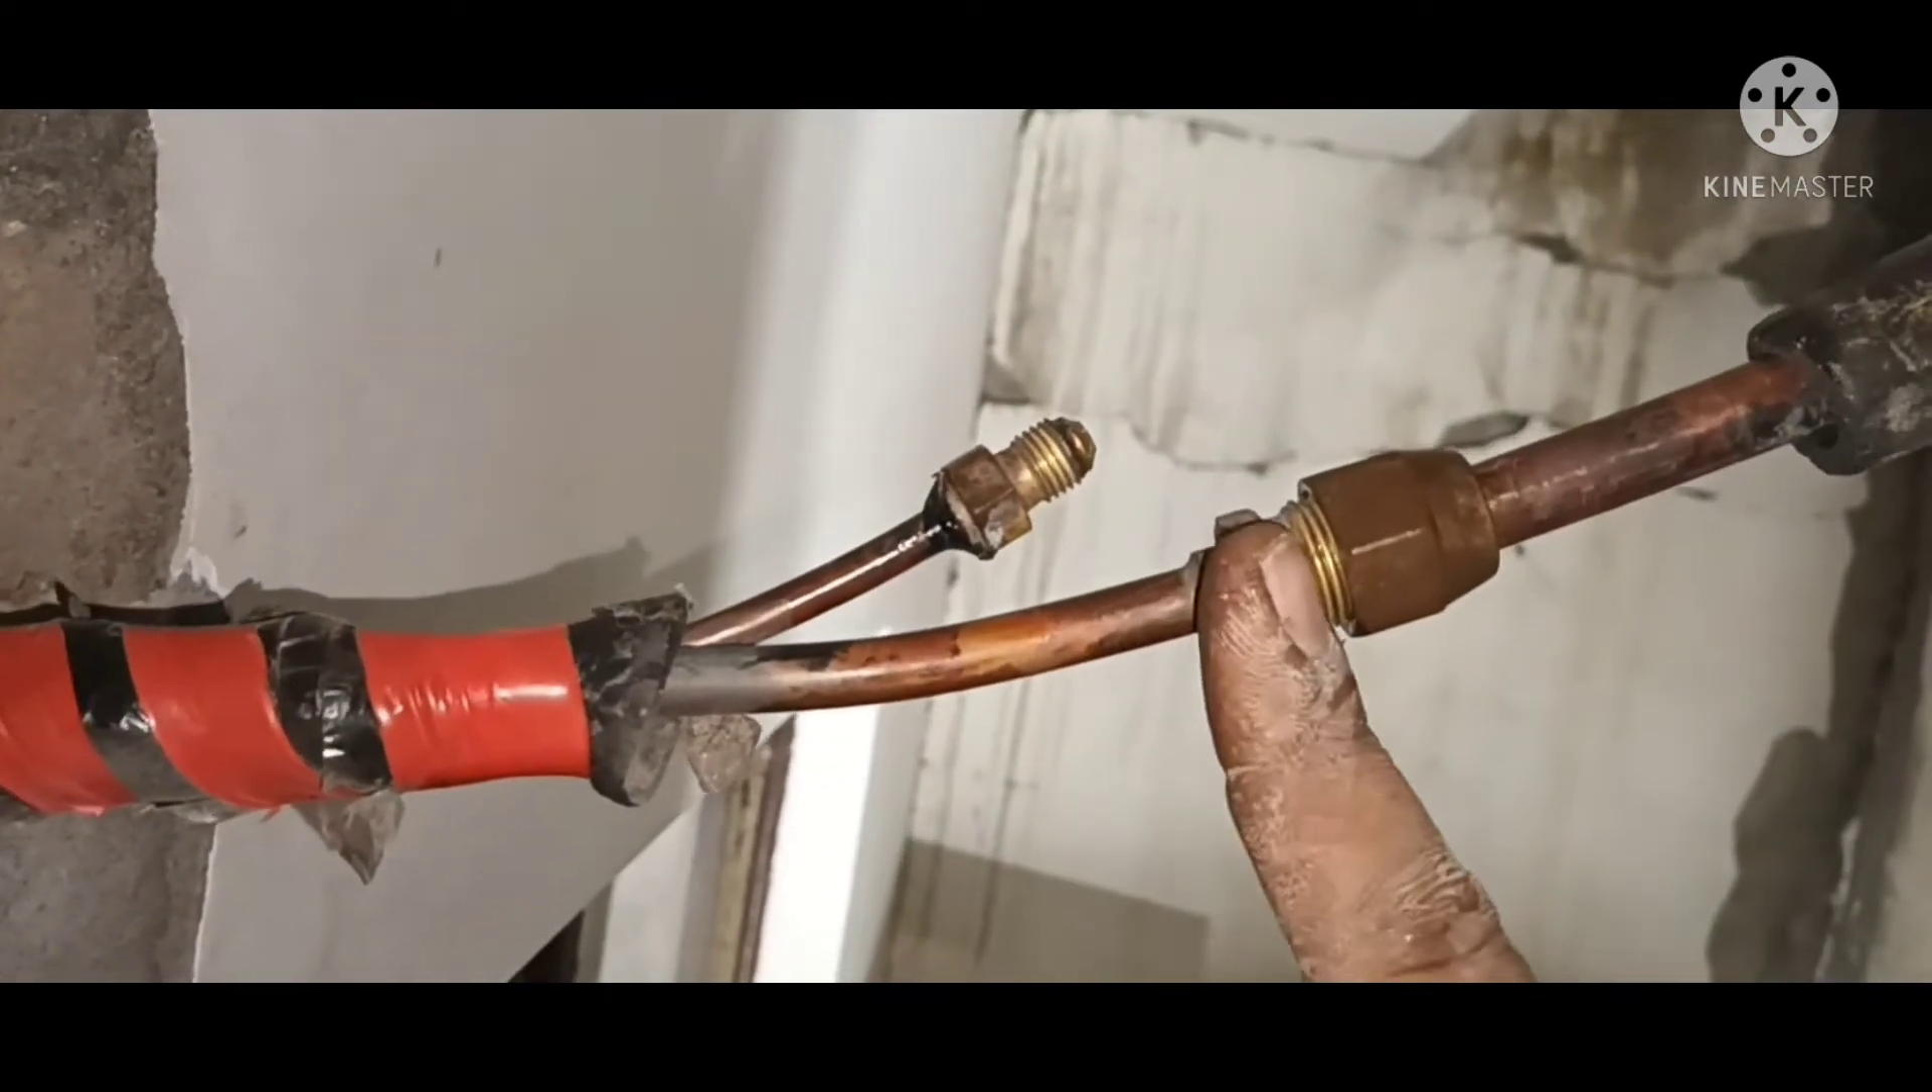اس فلیئر کے اوپر میں نے یہ فلیئر نٹ چڑھا دیا ہے۔